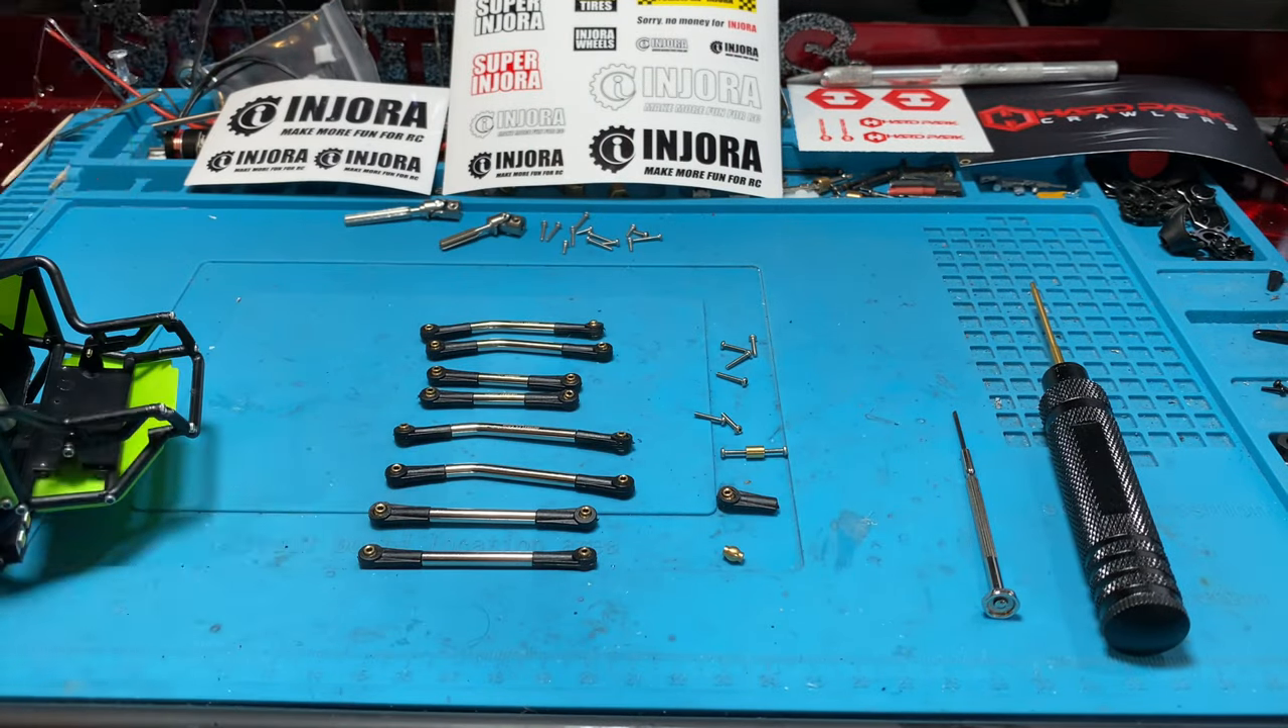So we got all of our links built.